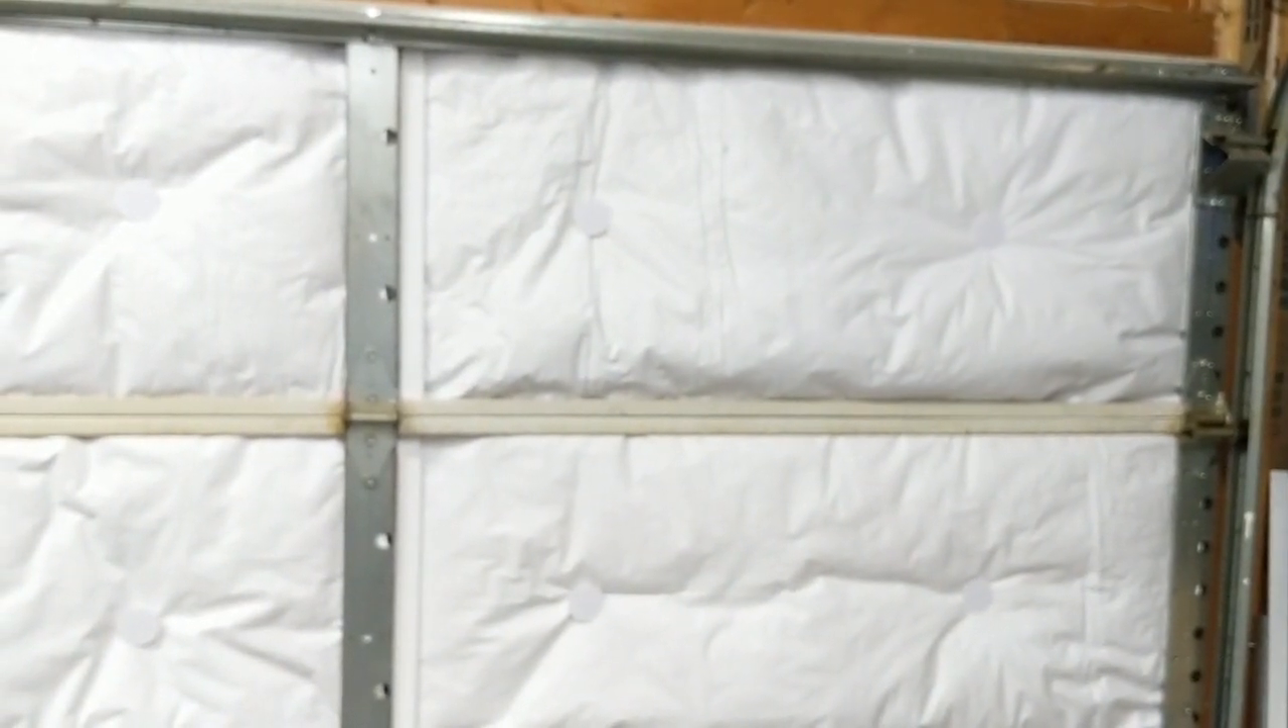I've got all the panels in seated securely so that they fit.